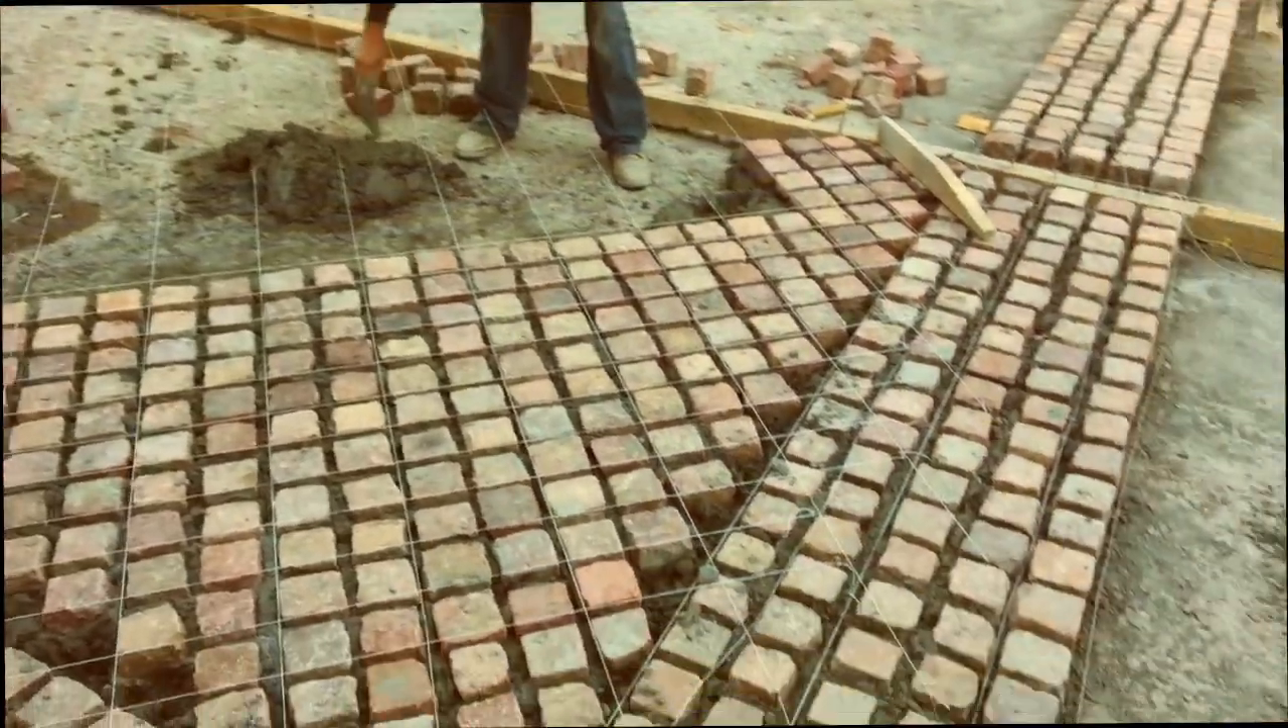These guys are starting to fill in the bricks inside the squares they made with their strings.